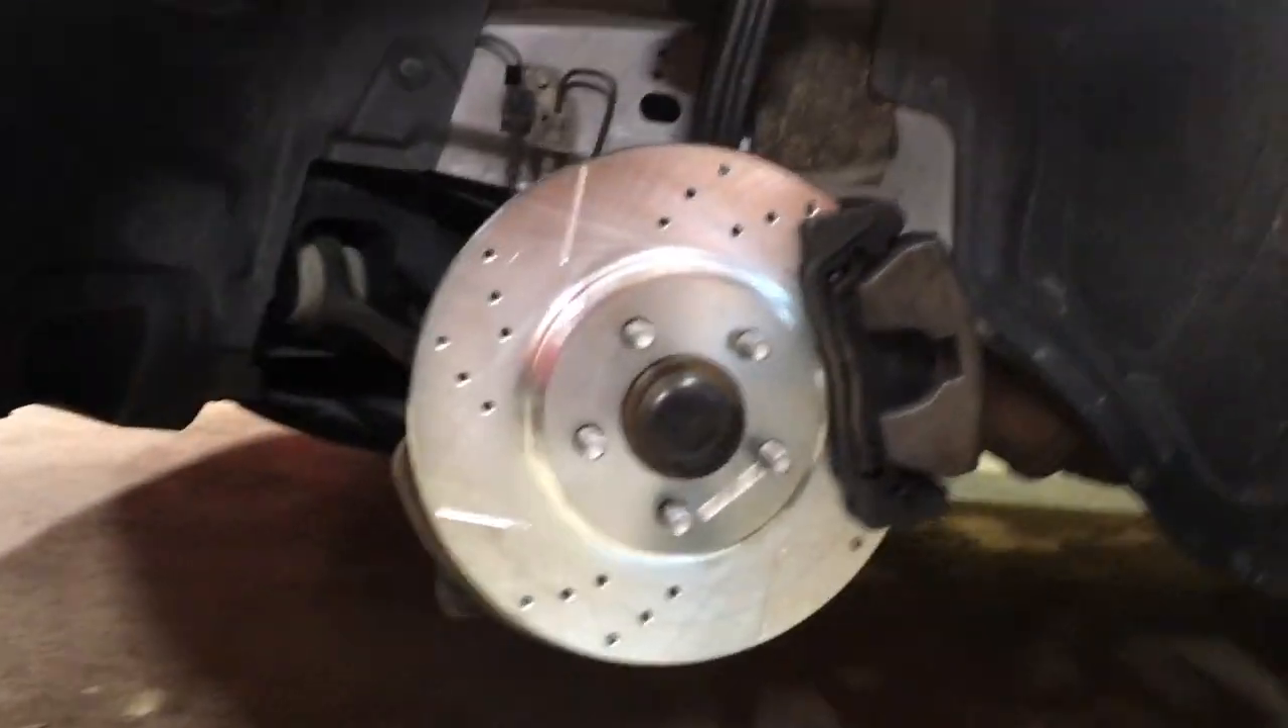Let me get these cleaned up, and I'll get that one bolted on. Okay, there we go. The rotor is in place.